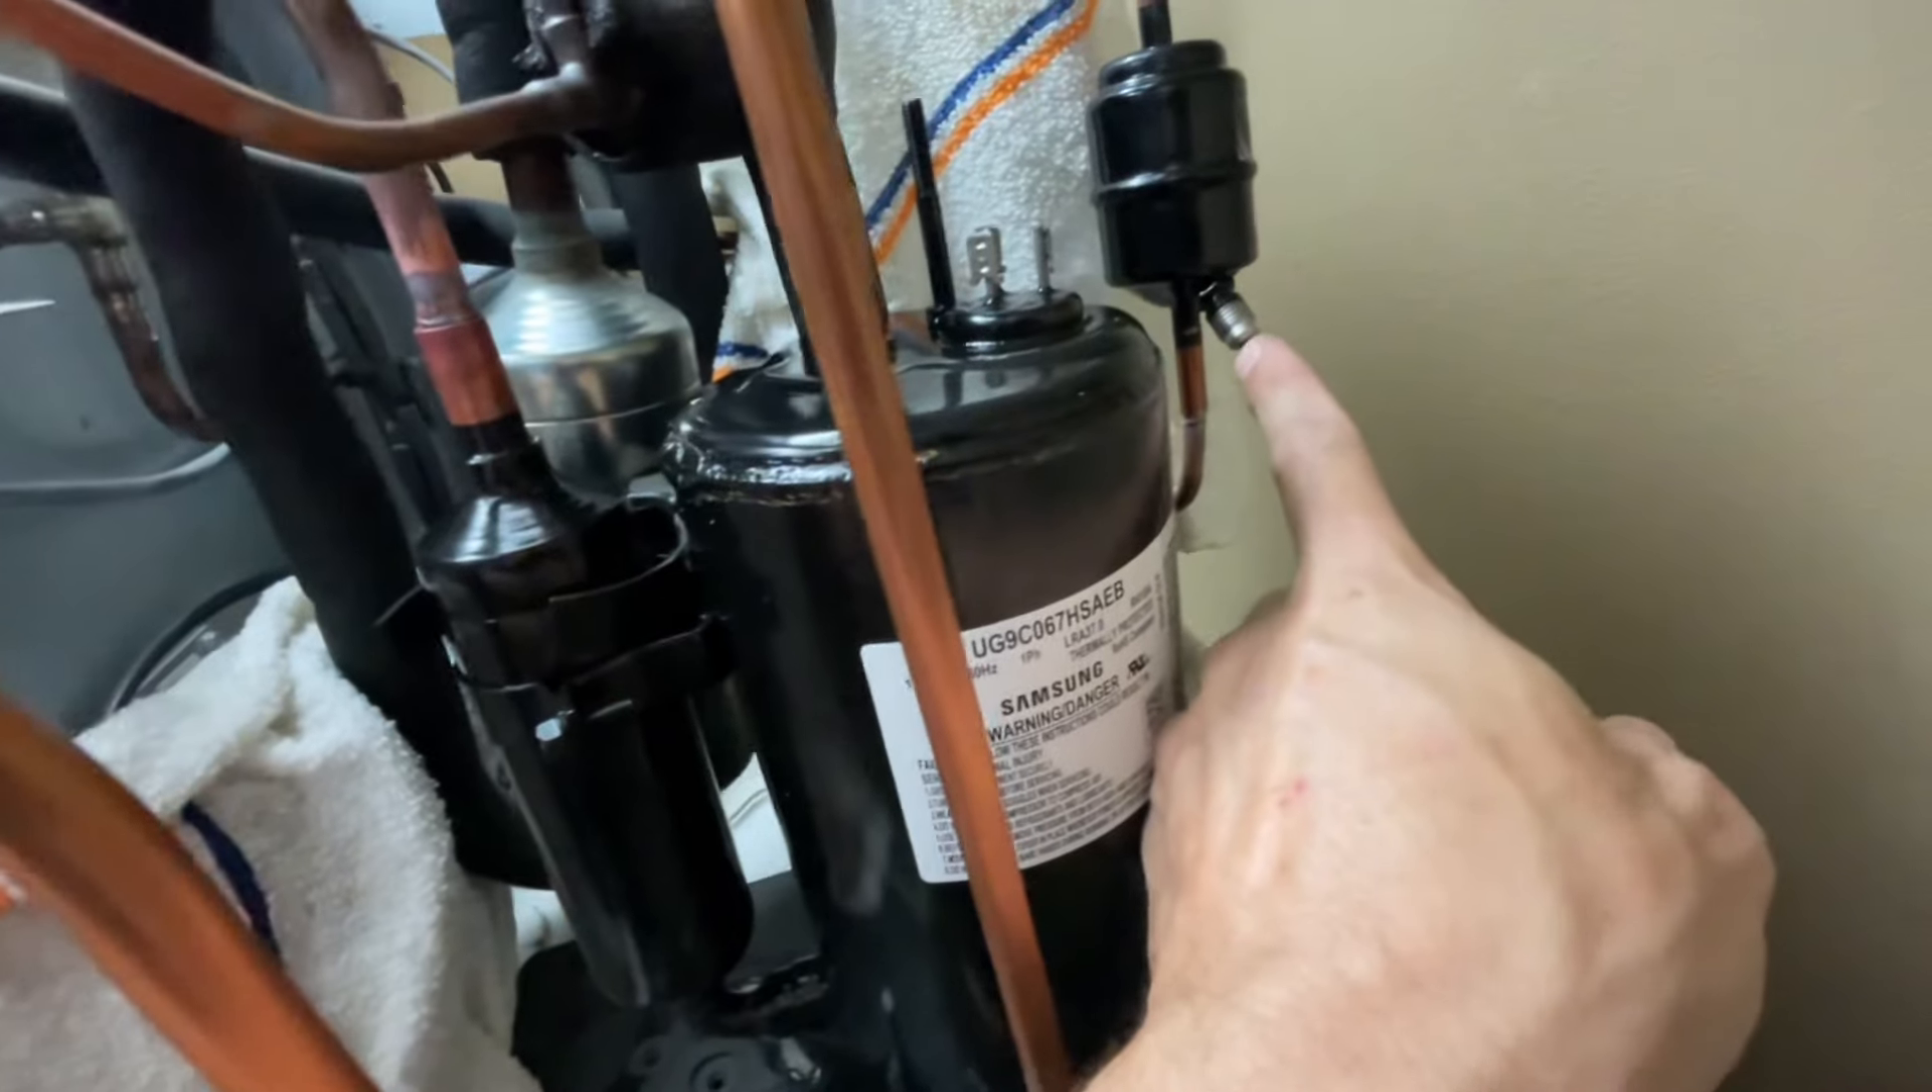I'm still purging nitrogen and my filter dryer is in place.